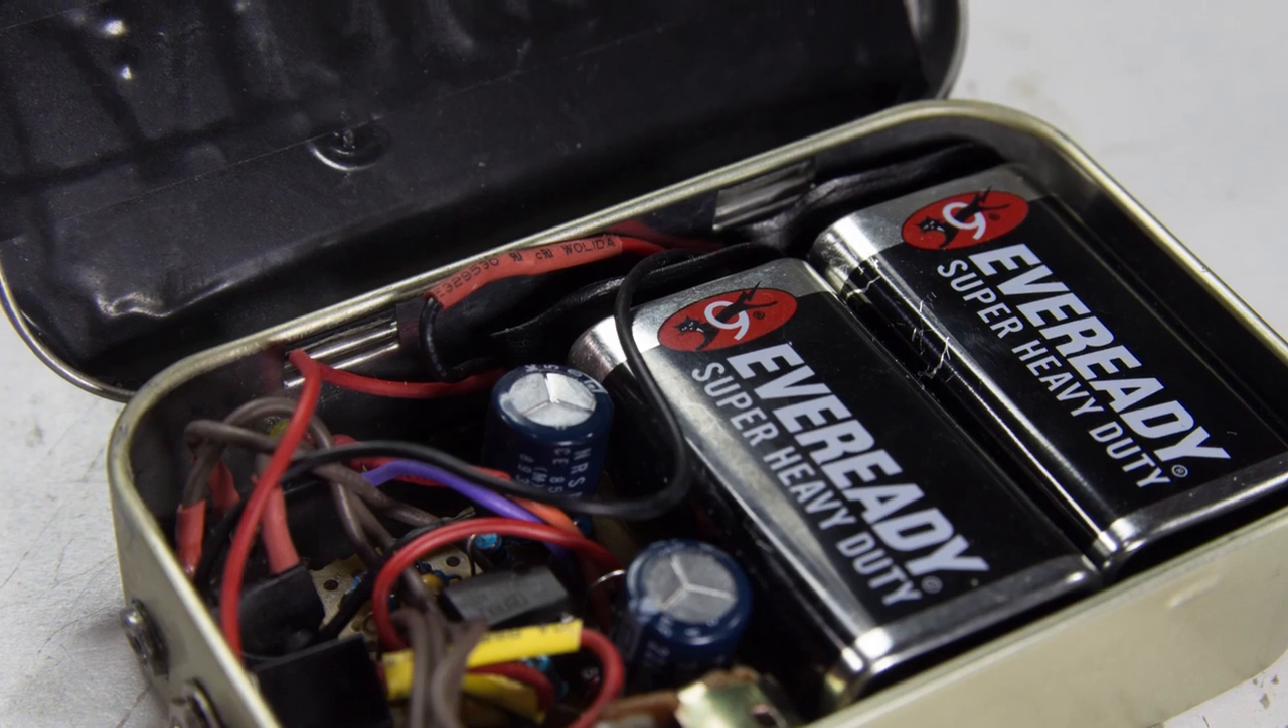Everything fits nicely inside the box.